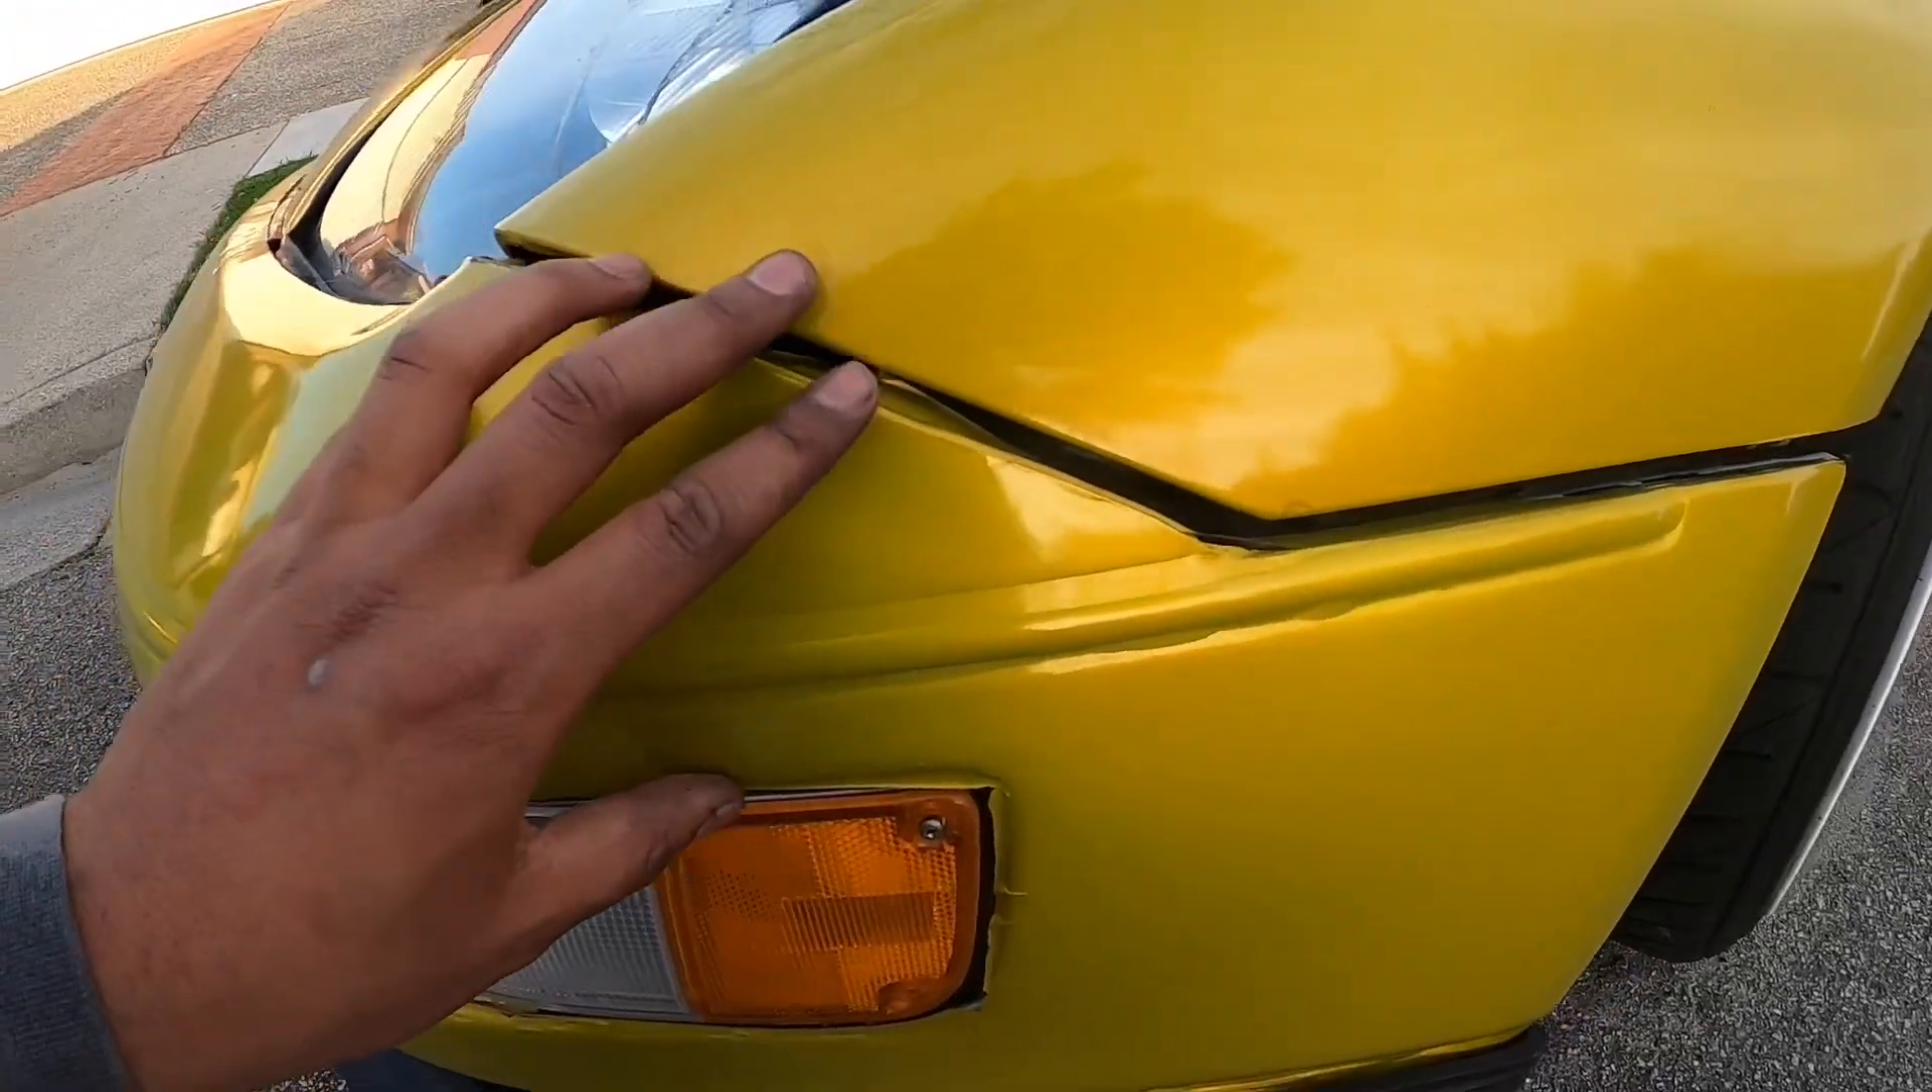My bumper doesn't line up that well.